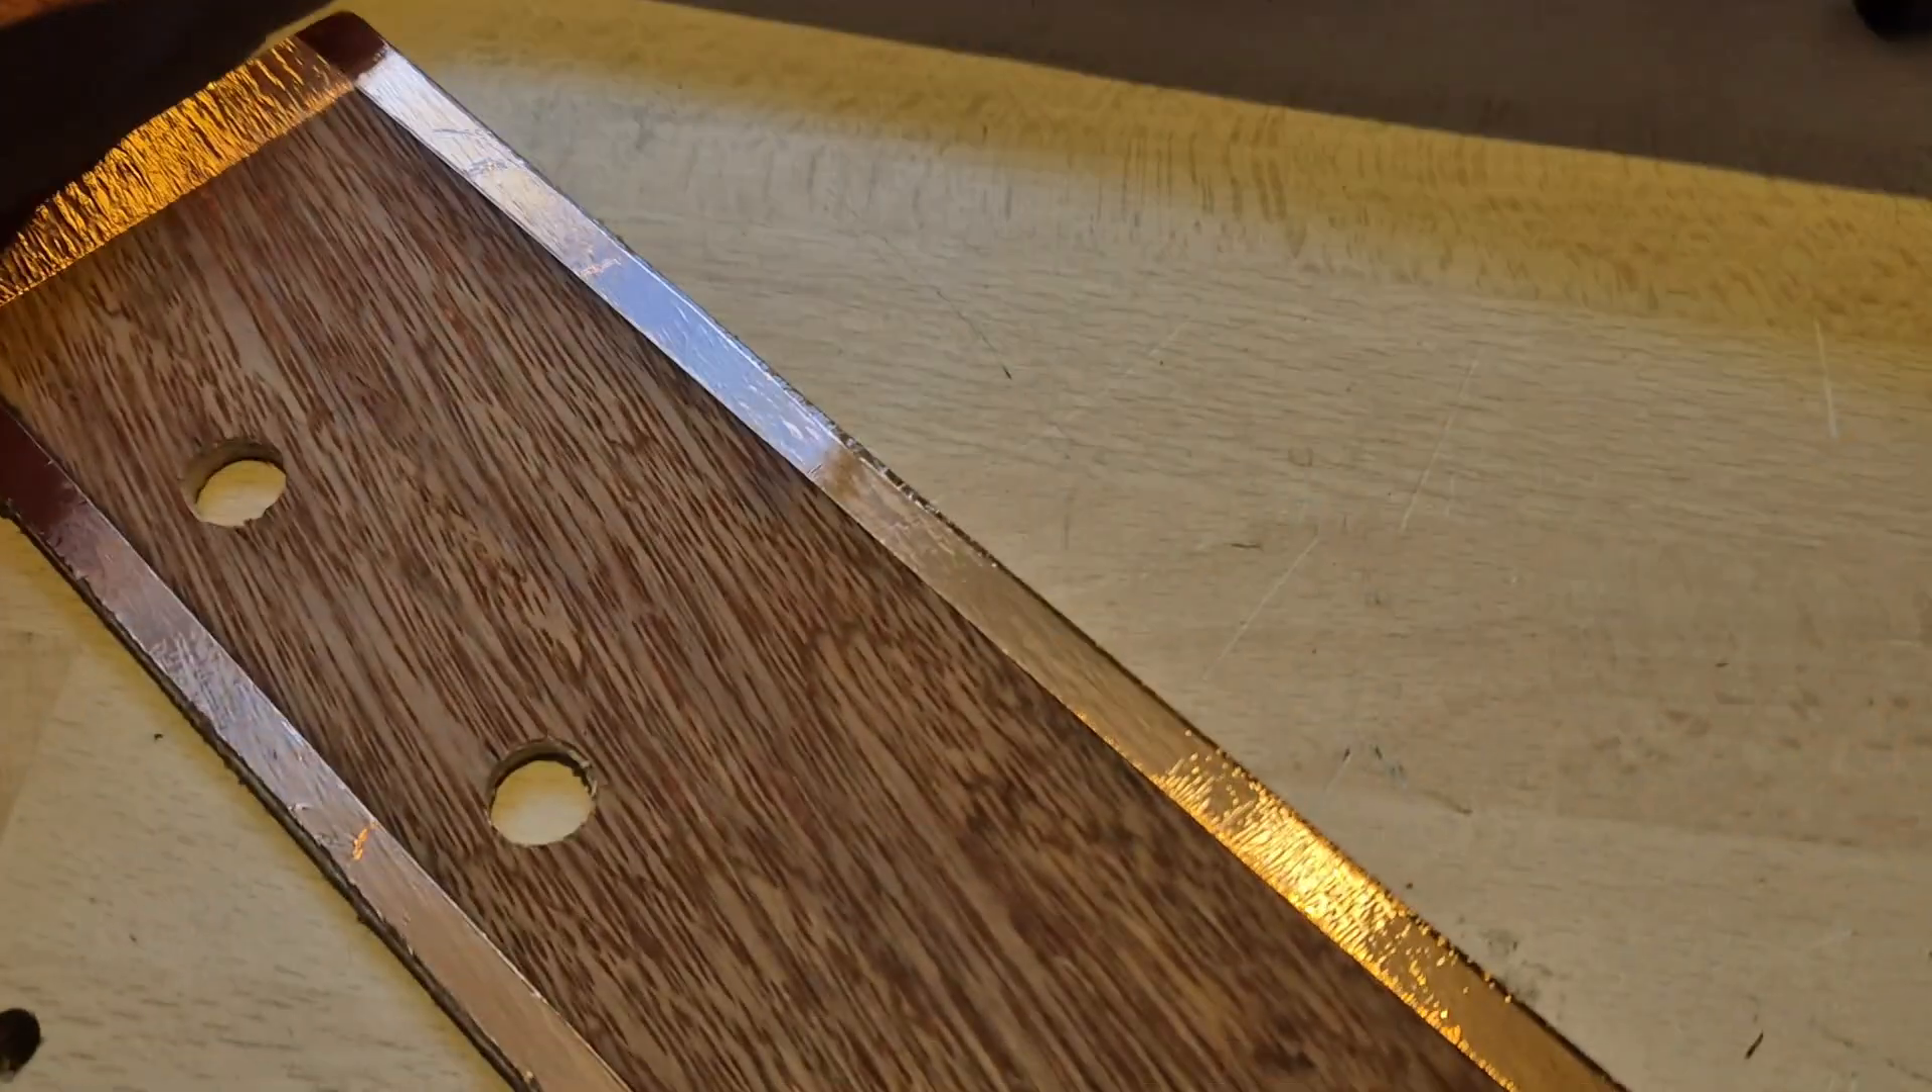I've used some of this copper tape and put it round the edge to give me a ground plane round the edge.